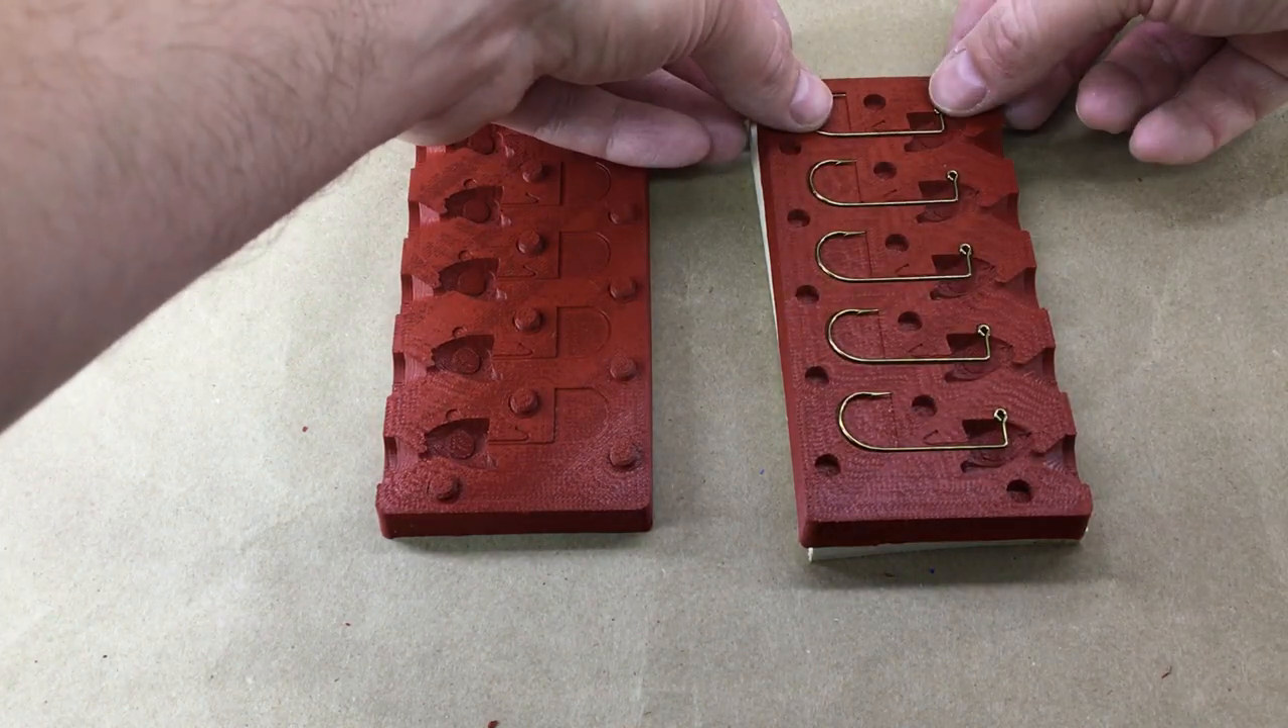Hooks look like they fit perfect so i did a good job during cad.